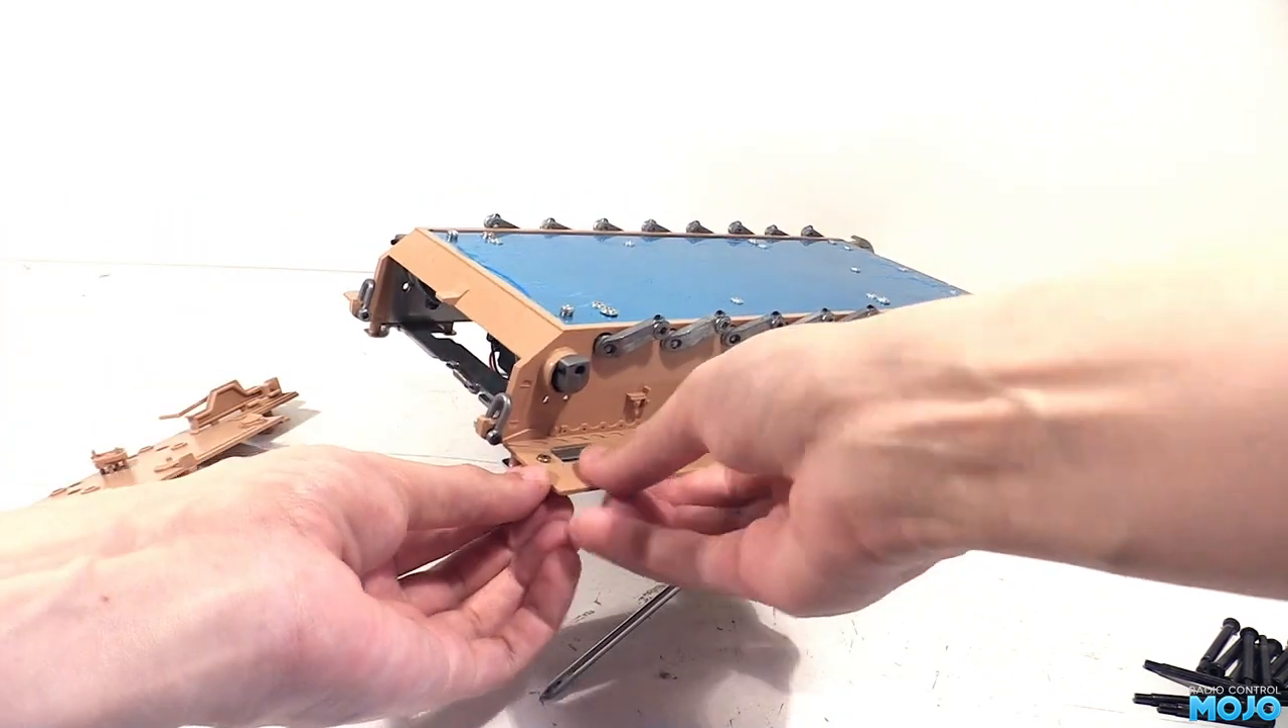The bottom of the hull still has its protective plastic on the aluminium chassis.